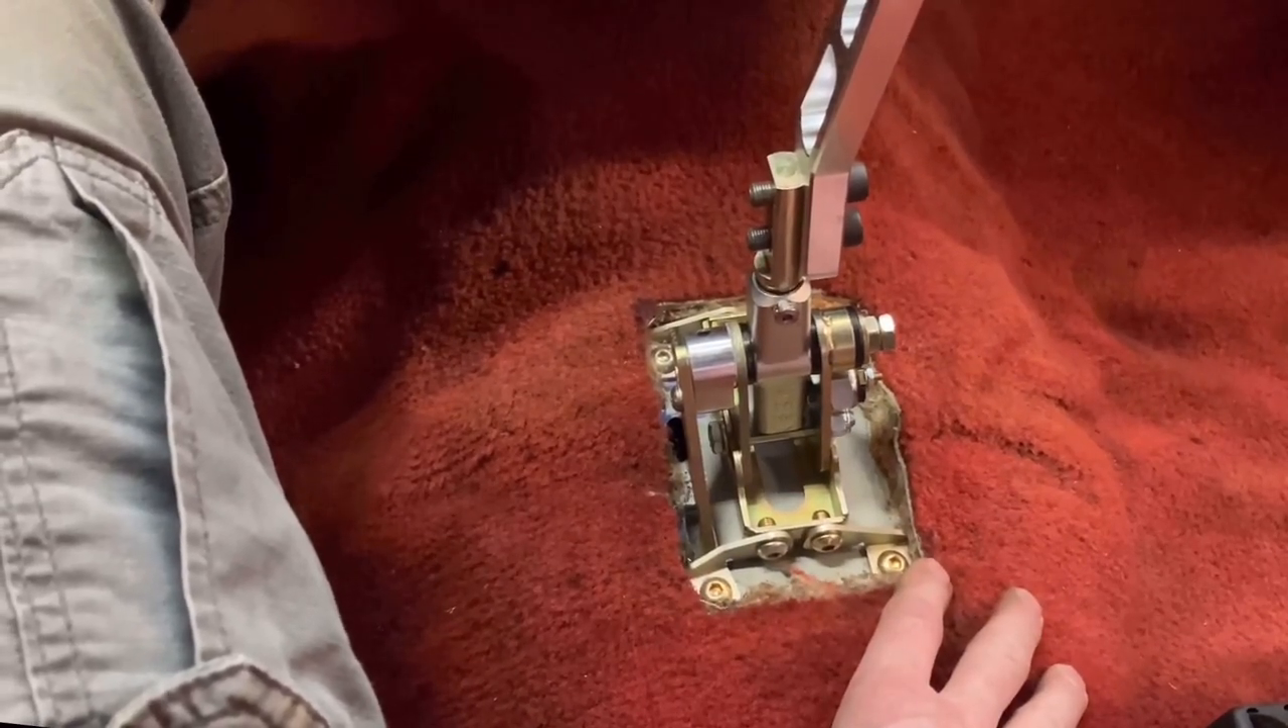Okay the shifter Zach has it all mounted up.